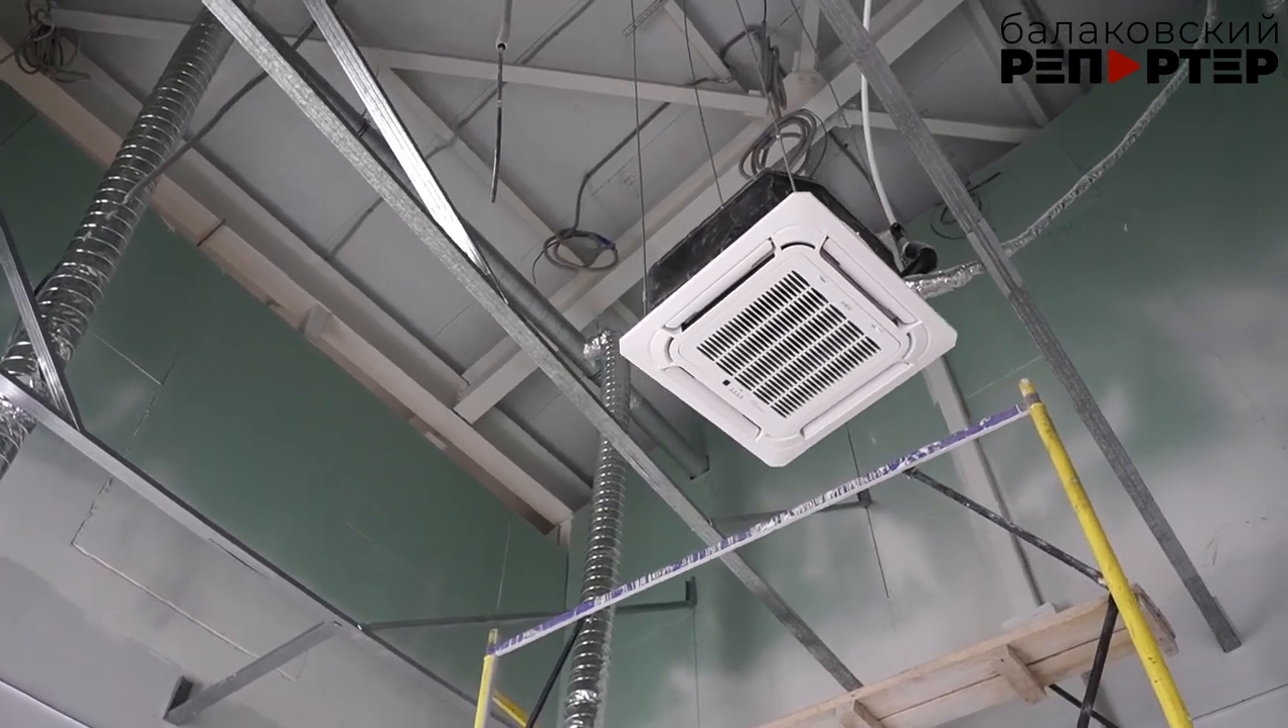И наверху вот система кондиционирования. Подвешена. На шпильках.